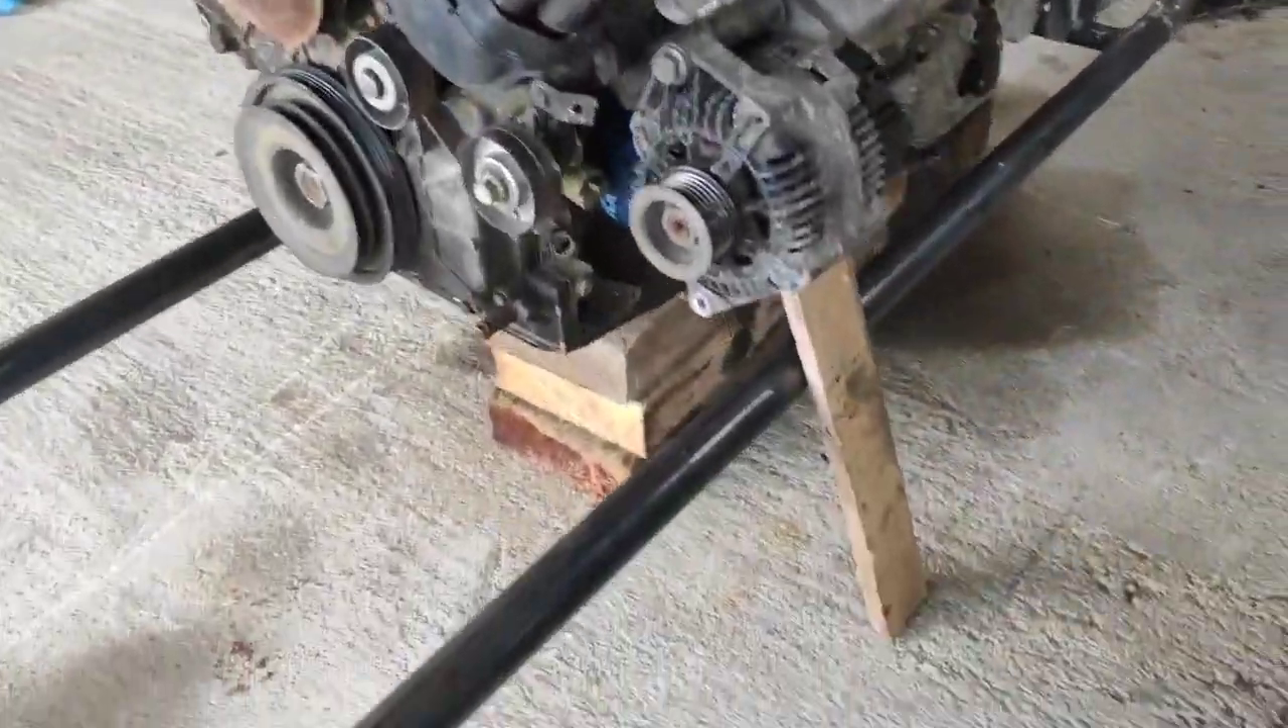Donc là, voici le châssis positionné à peu près à sa hauteur définitive, et le moteur encore sur cale.